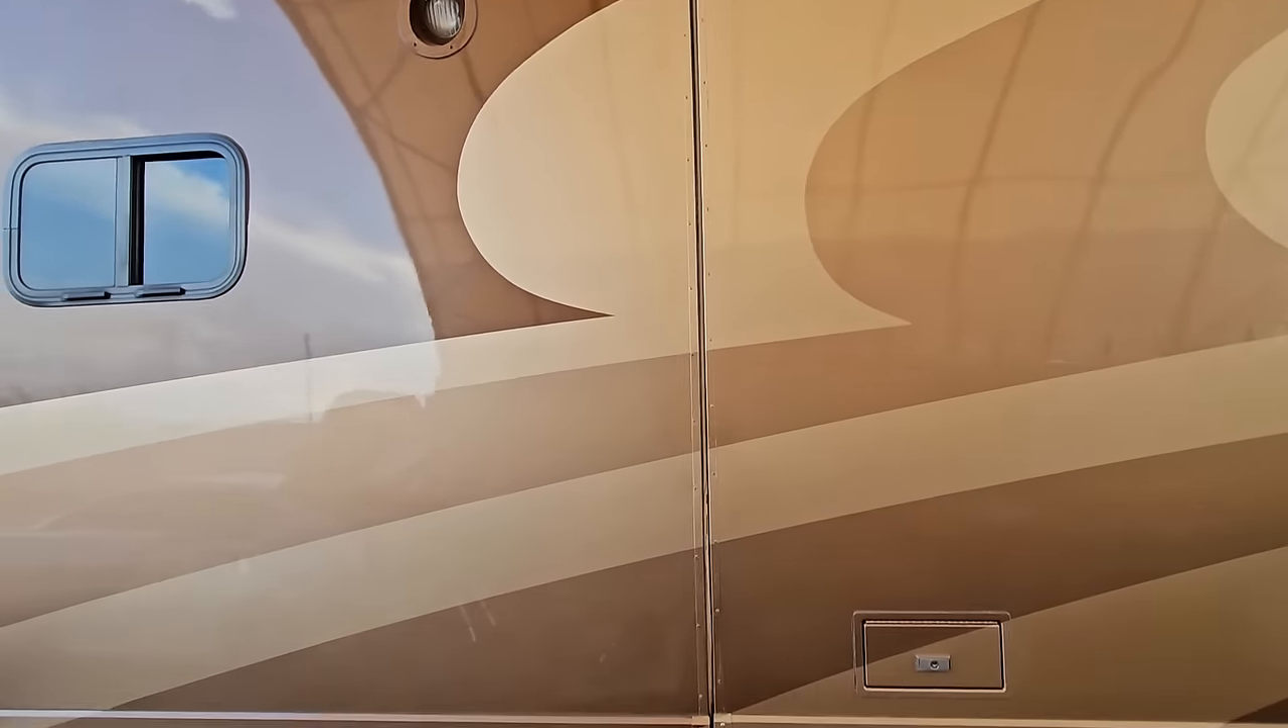You should be able to see the paint lines match up perfectly now to where they were.